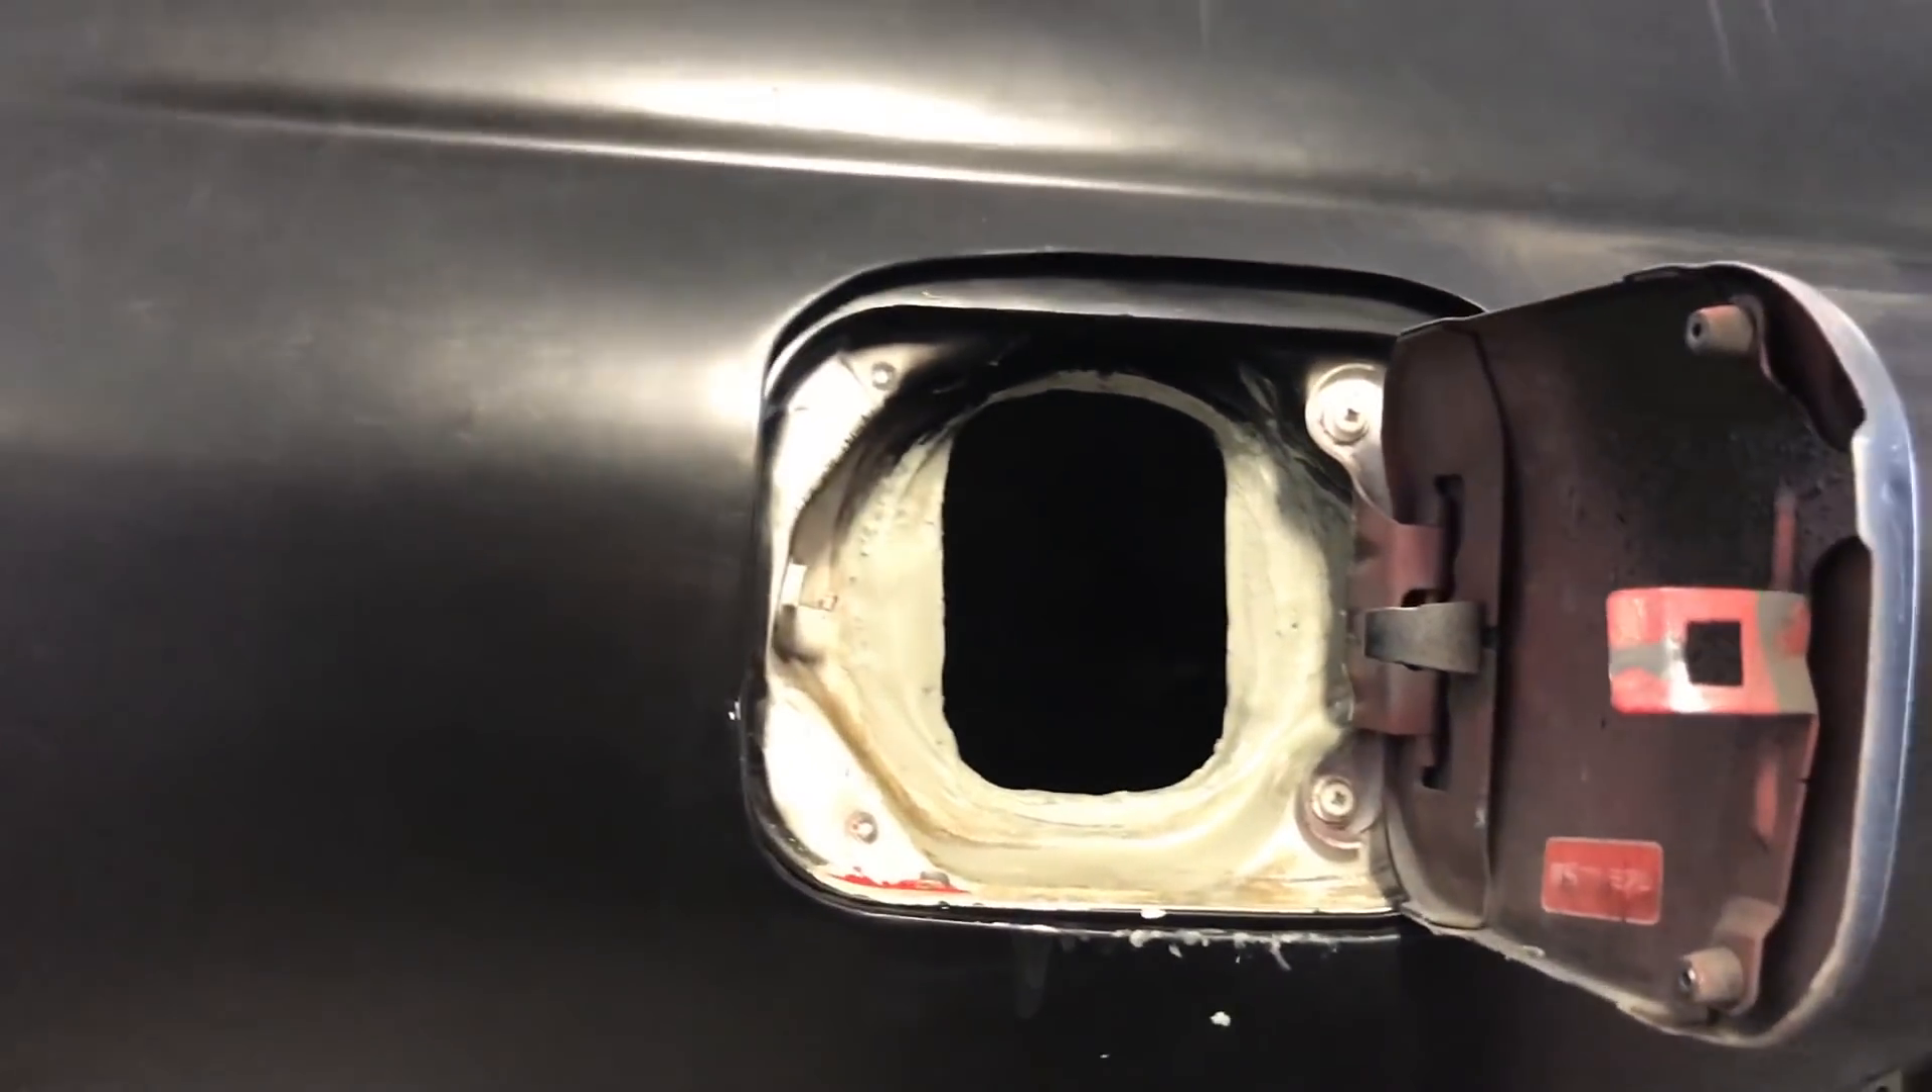The plate is in and I've seam sealed around it.